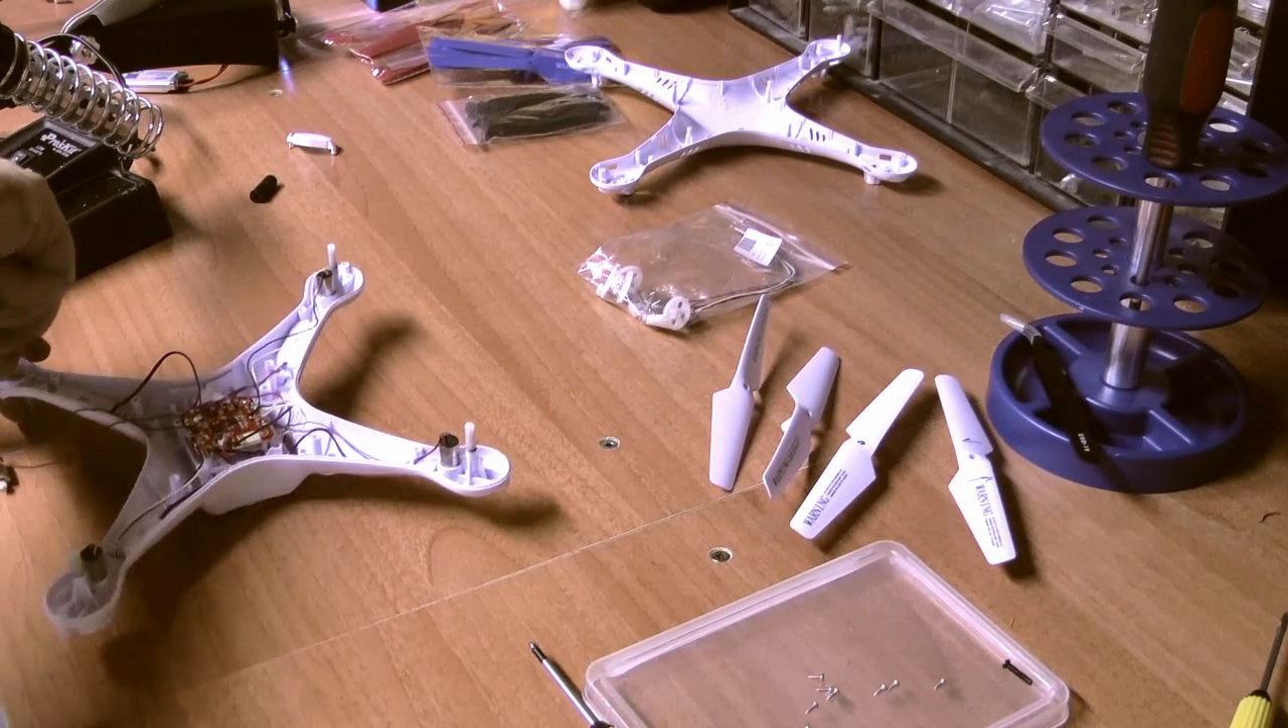Okay so the body is the top part of the body is removed and now let's remove the motor.